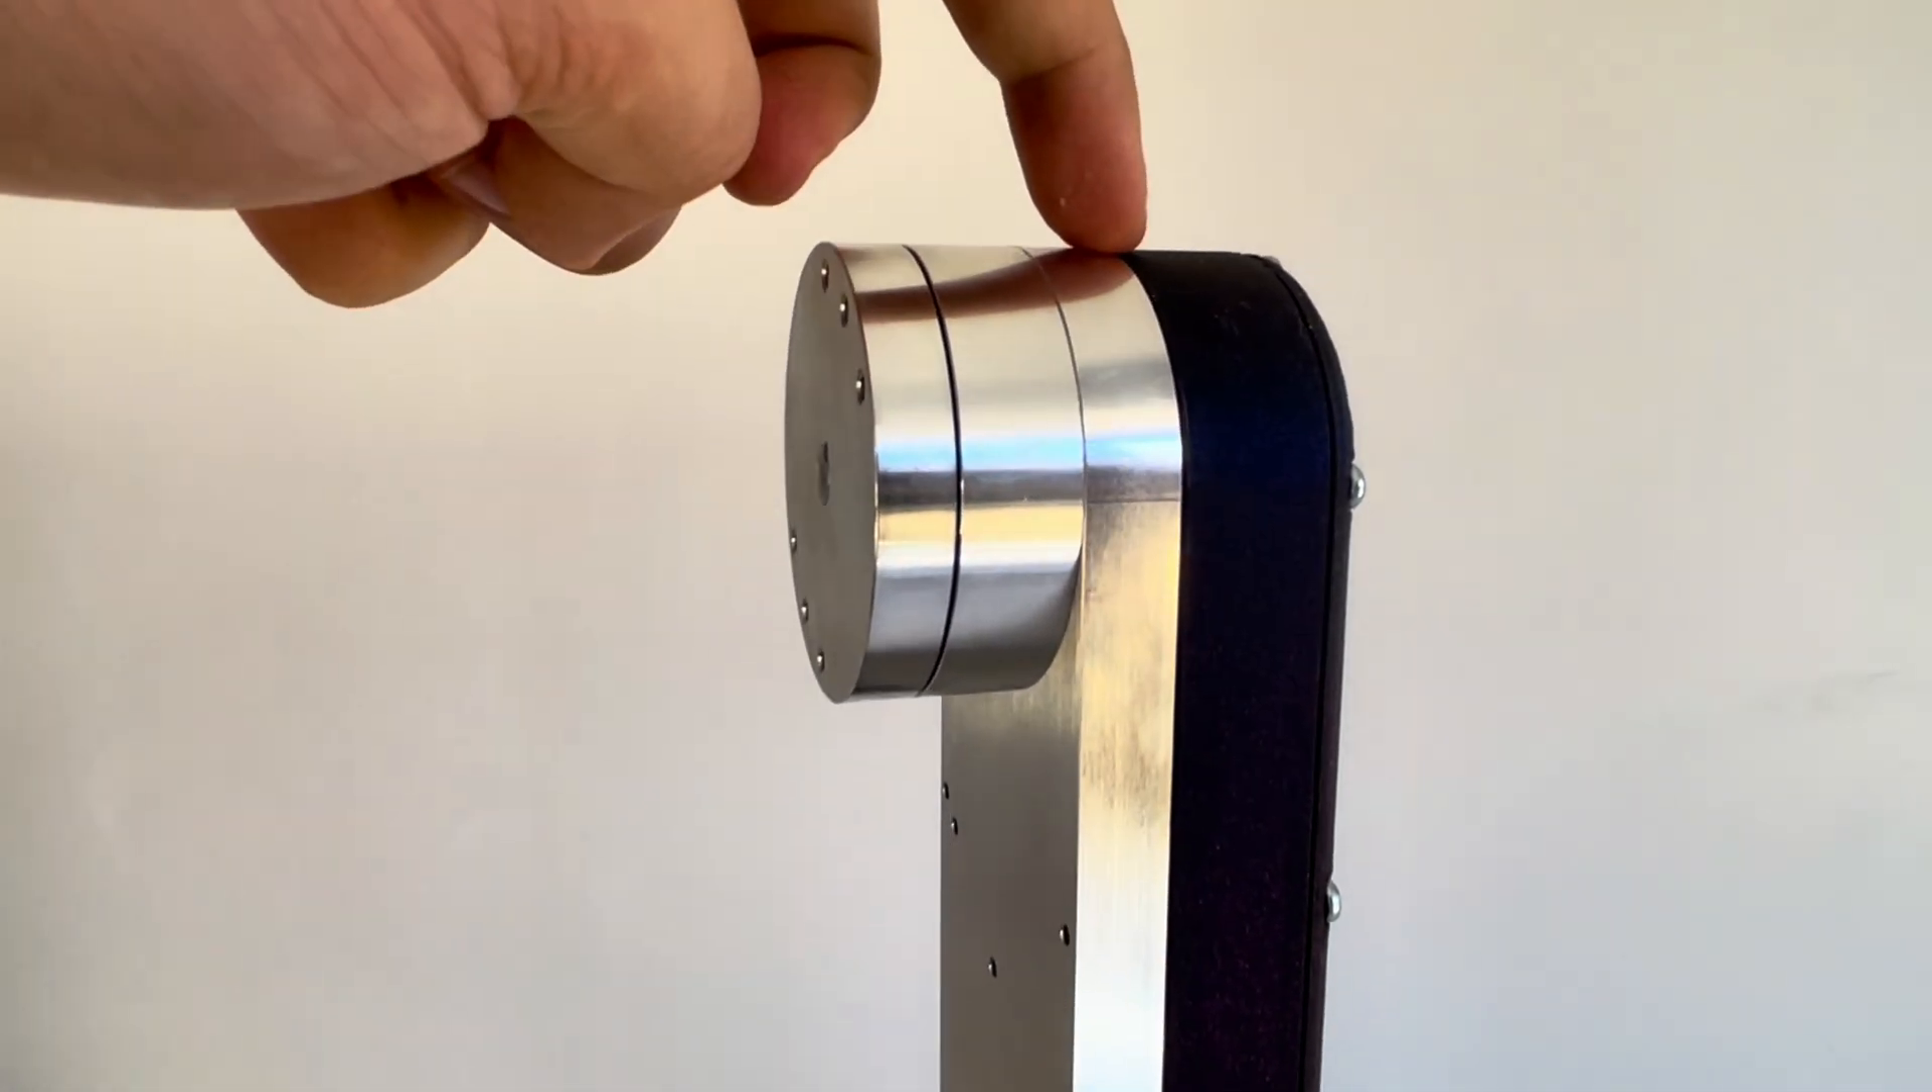We have just installed joint 3 at the end of the main arm.